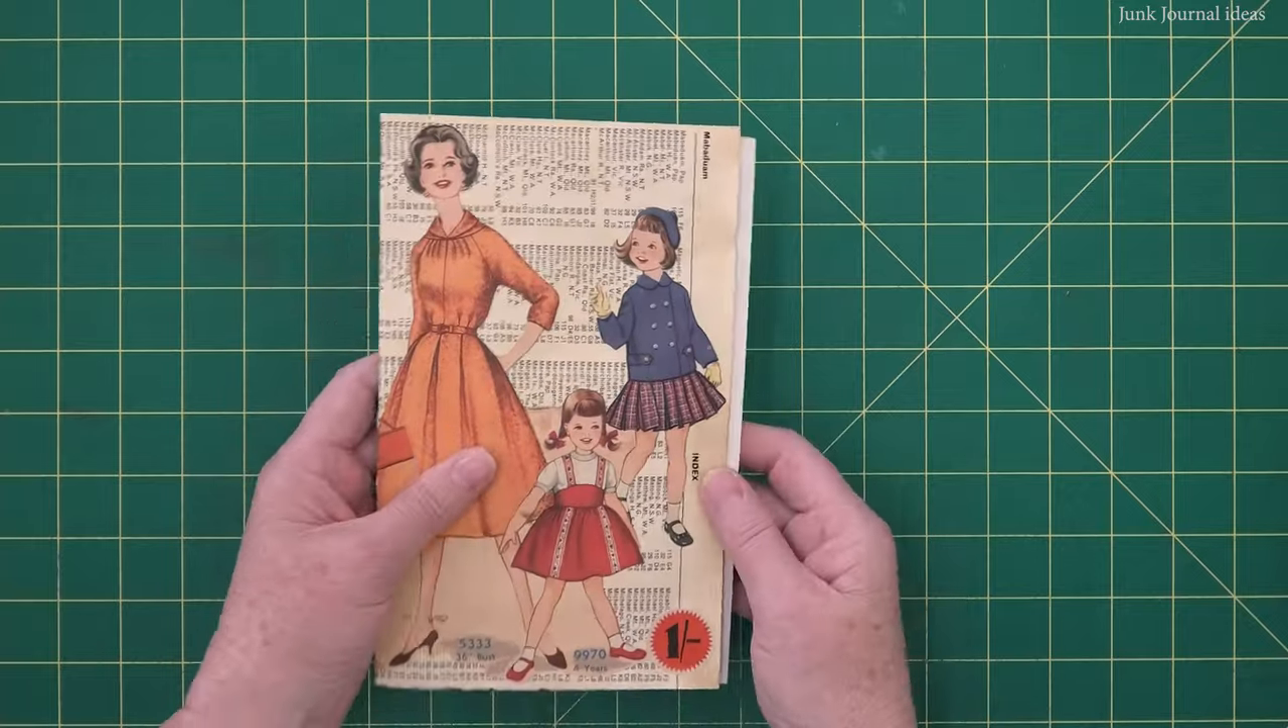The page there that you see this white one it's protruding out past the cover.